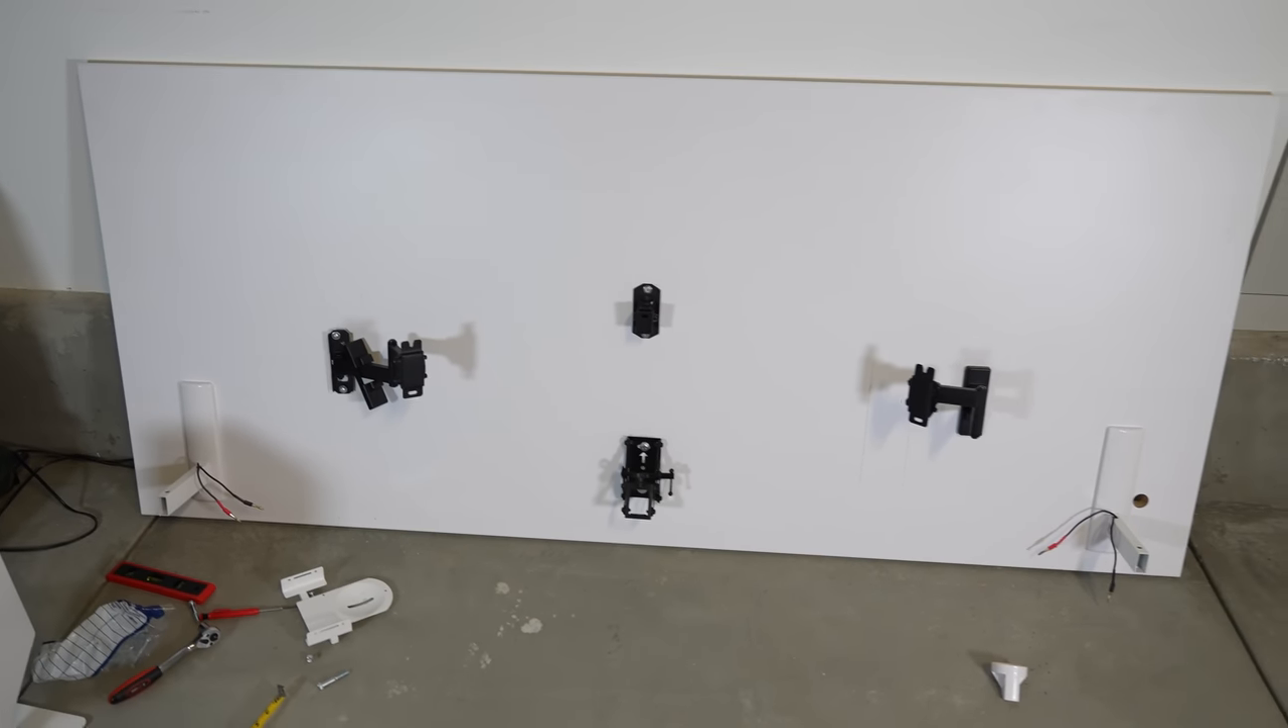But we got all four of the monitor mounts also hooked up, ready to go.